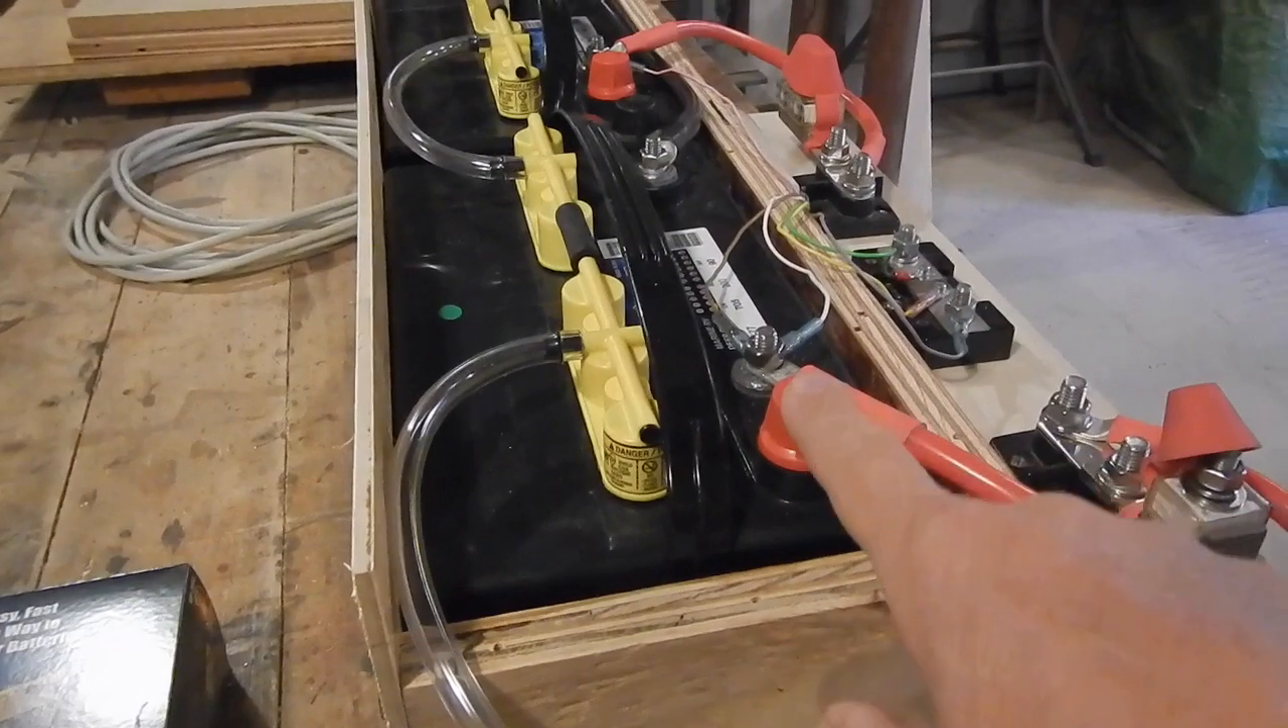So there is the battery watering system installed.